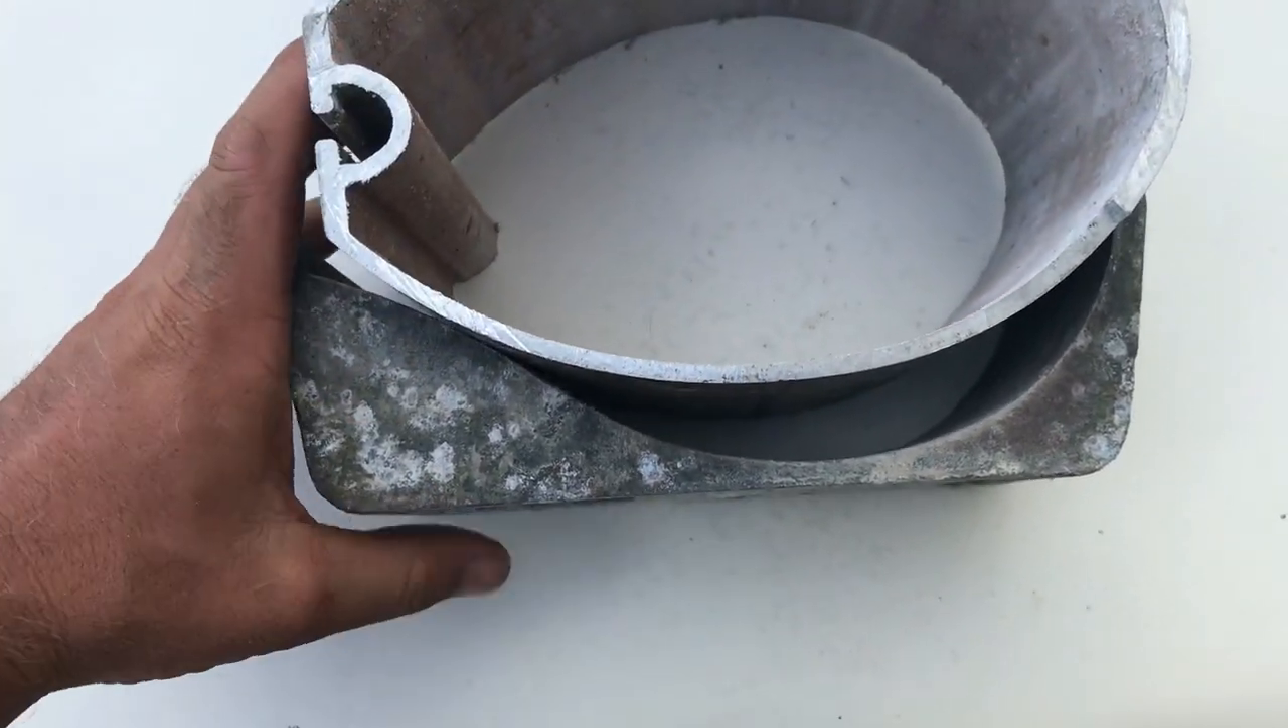And, uh, these are the saddles that are in the decks. For the old beam, you see, they're sort of the teardrop shape. So, these no longer fit.